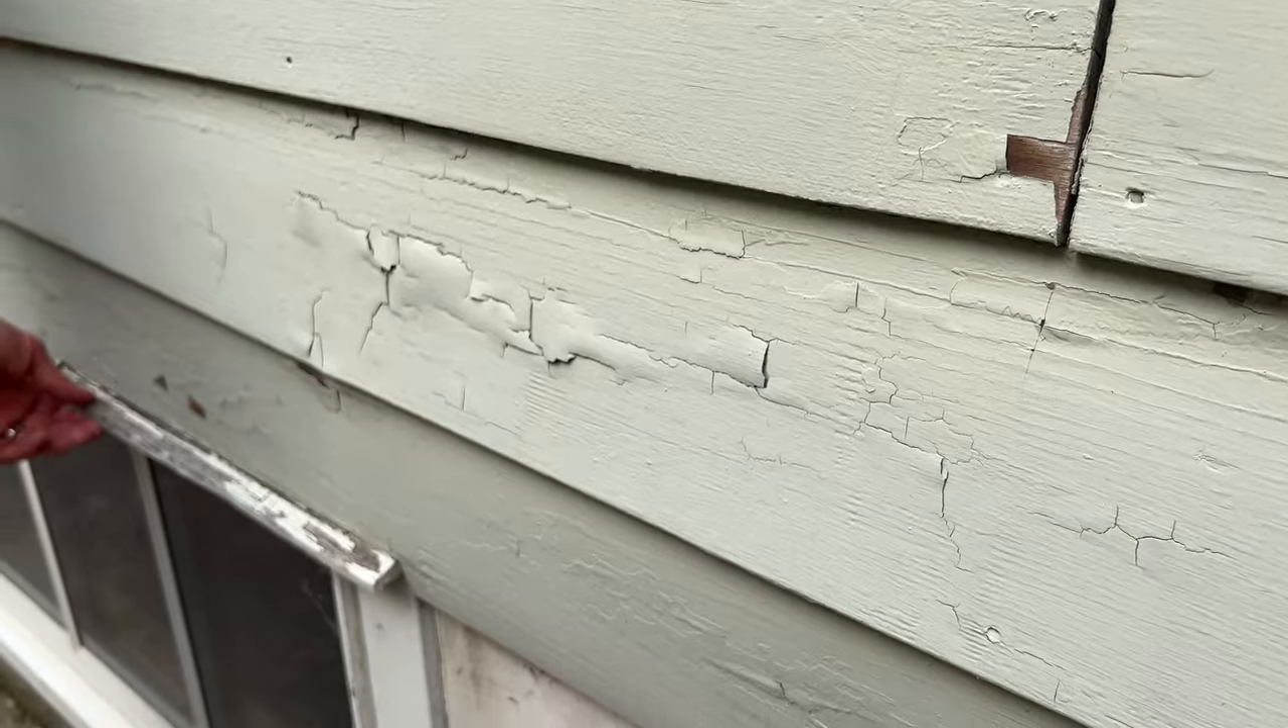Another thing we have going on in this area is we have some gaps and these could be where two boards meet two clapboards or you could have this type of thing between trim and the clapboard of the siding.